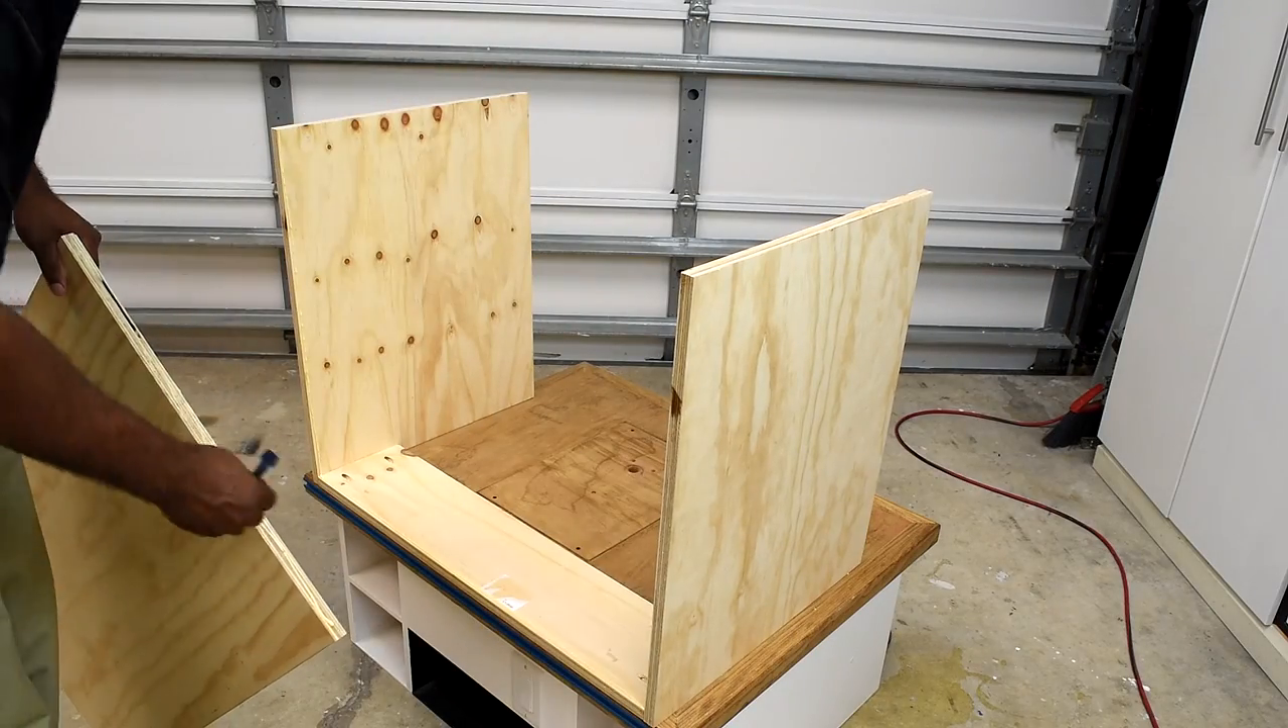With the two sides attached it's time to move on to adding the bottom.